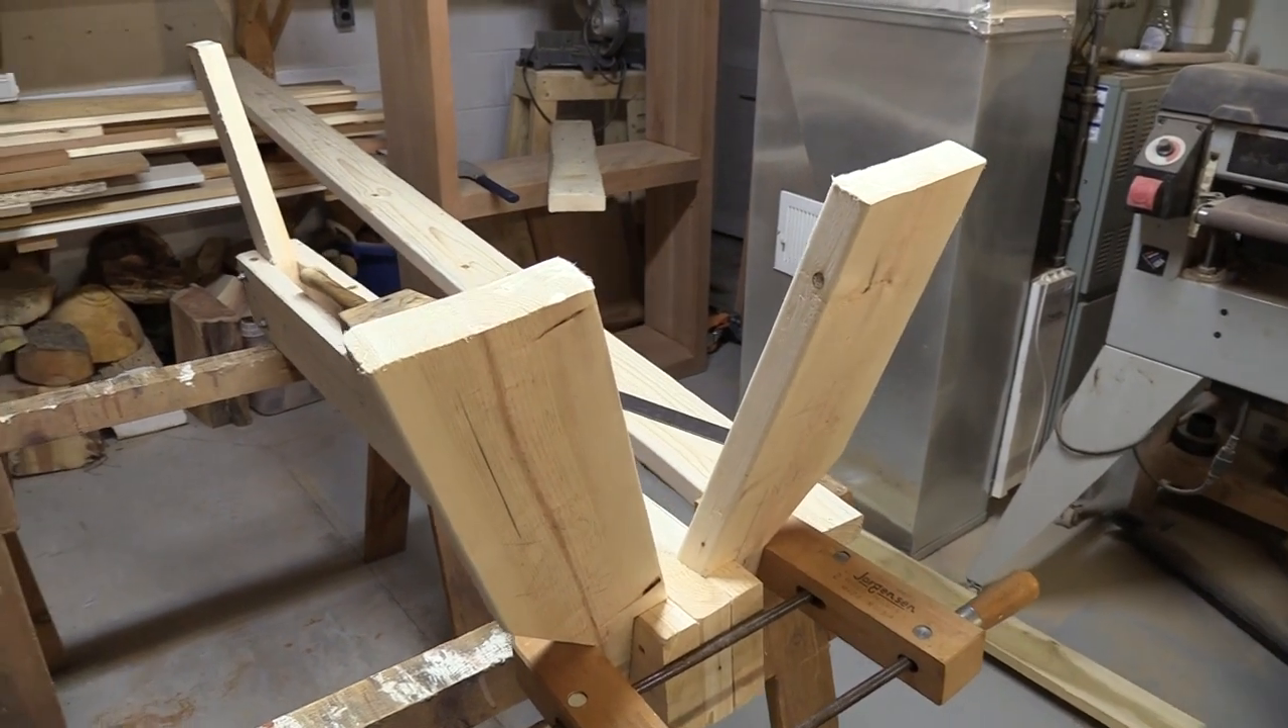So we've got the front legs clamped in place here now.